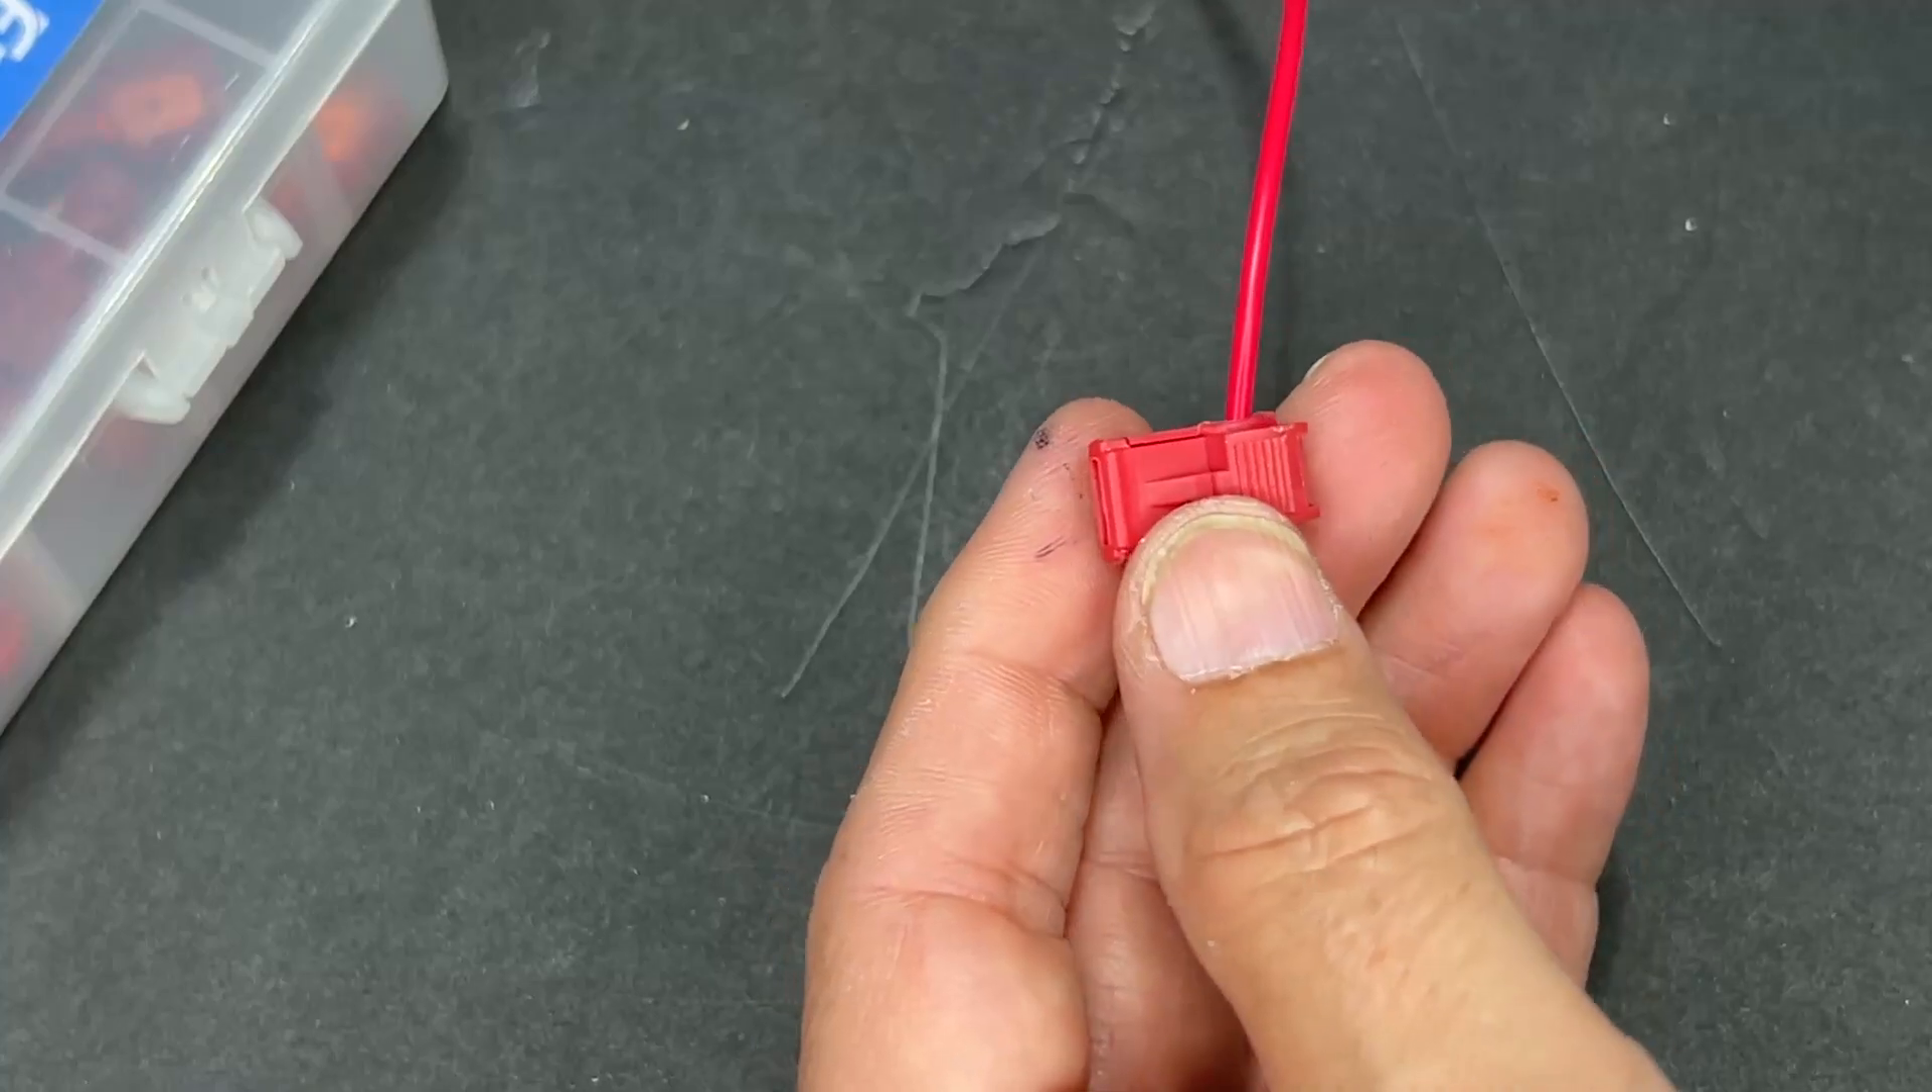So now the connector is attached to the wire.